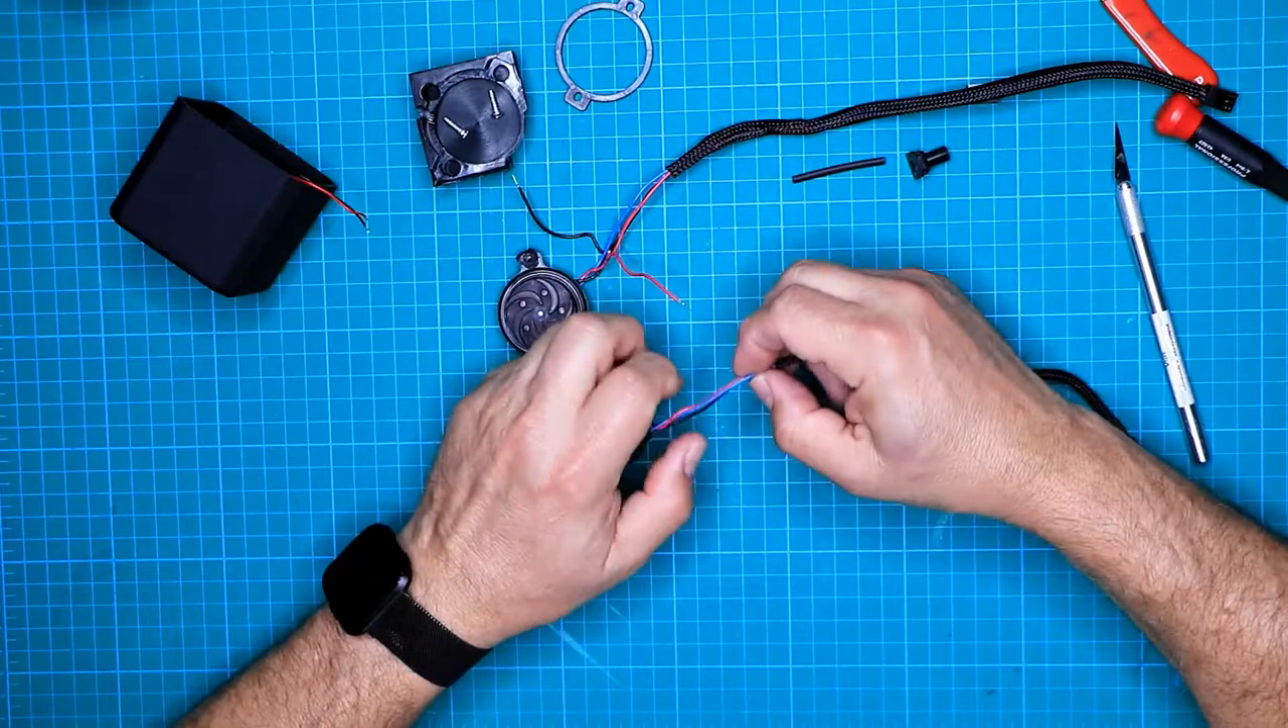Now that we got the sleeve down we have the wires exposed just like we do here.